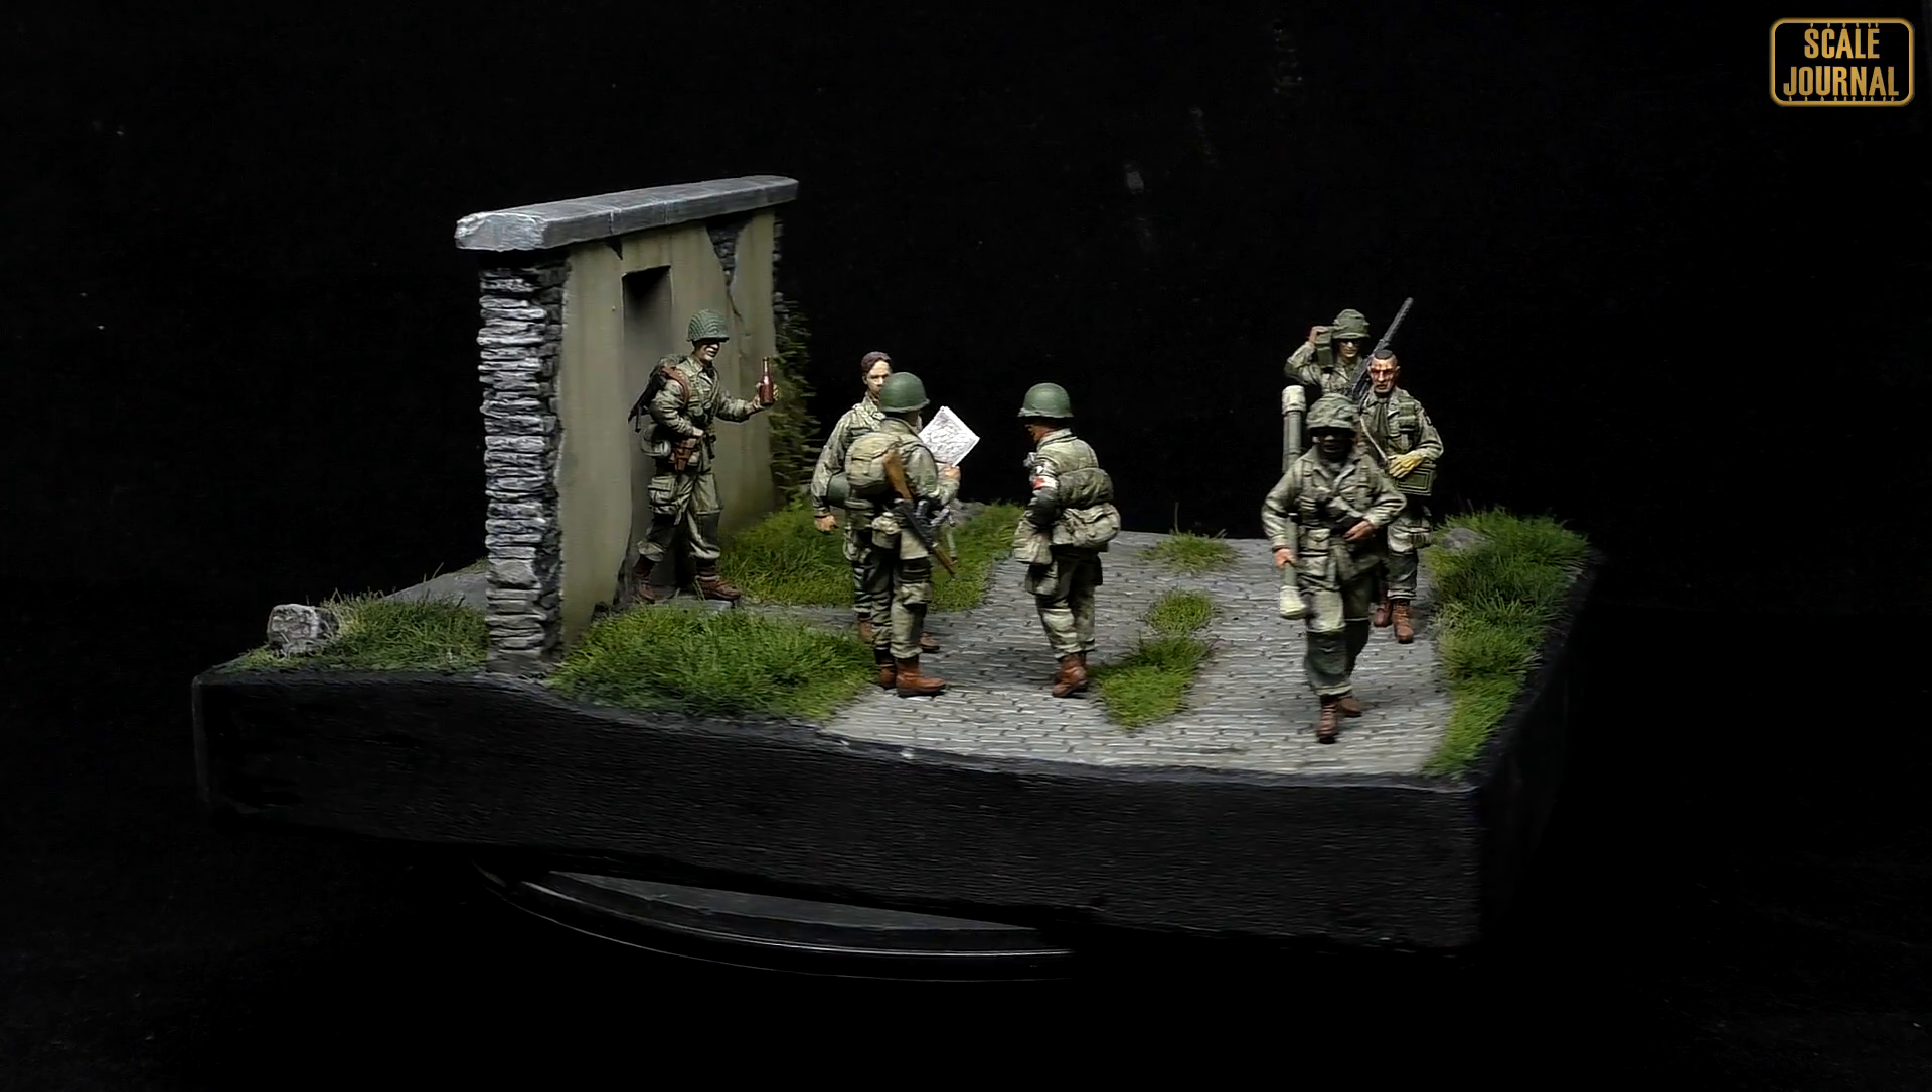Как видите установлены фигурки на своих местах.